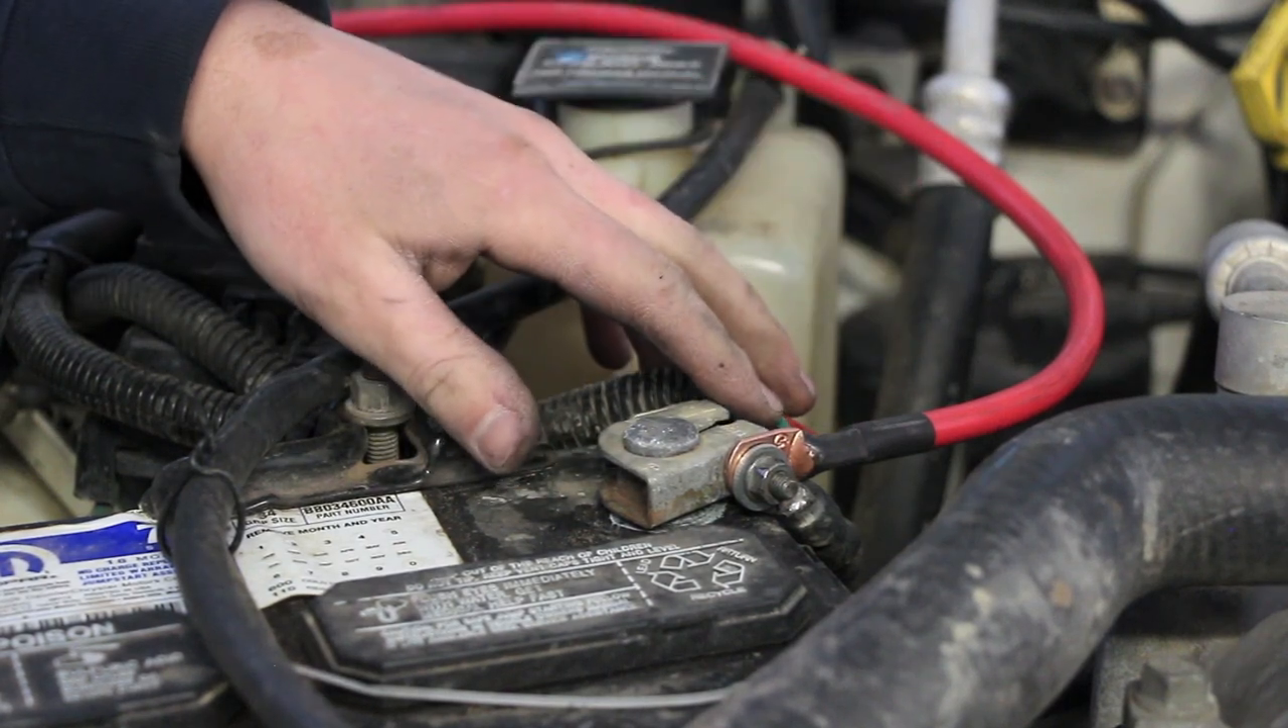Alright, we just need to connect our positive terminal here. We now have power to our solenoid box.